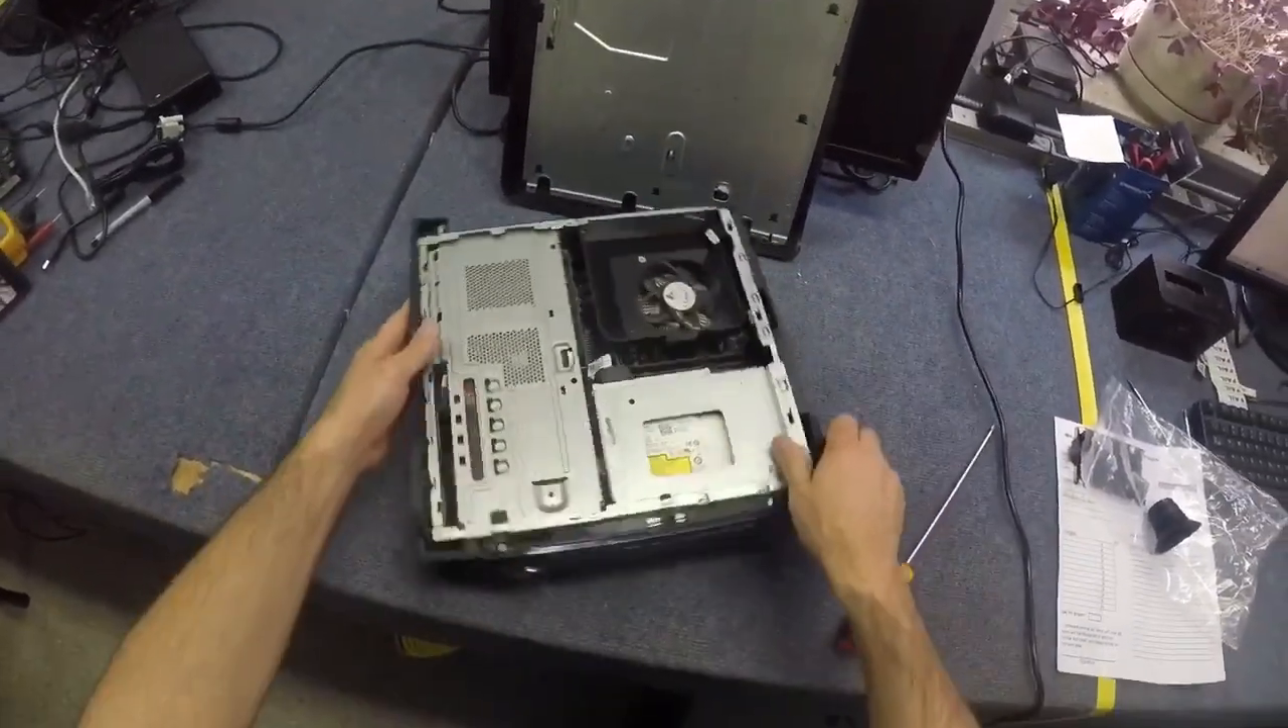All right, so then you've got the lid off. And now you're inside the unit.